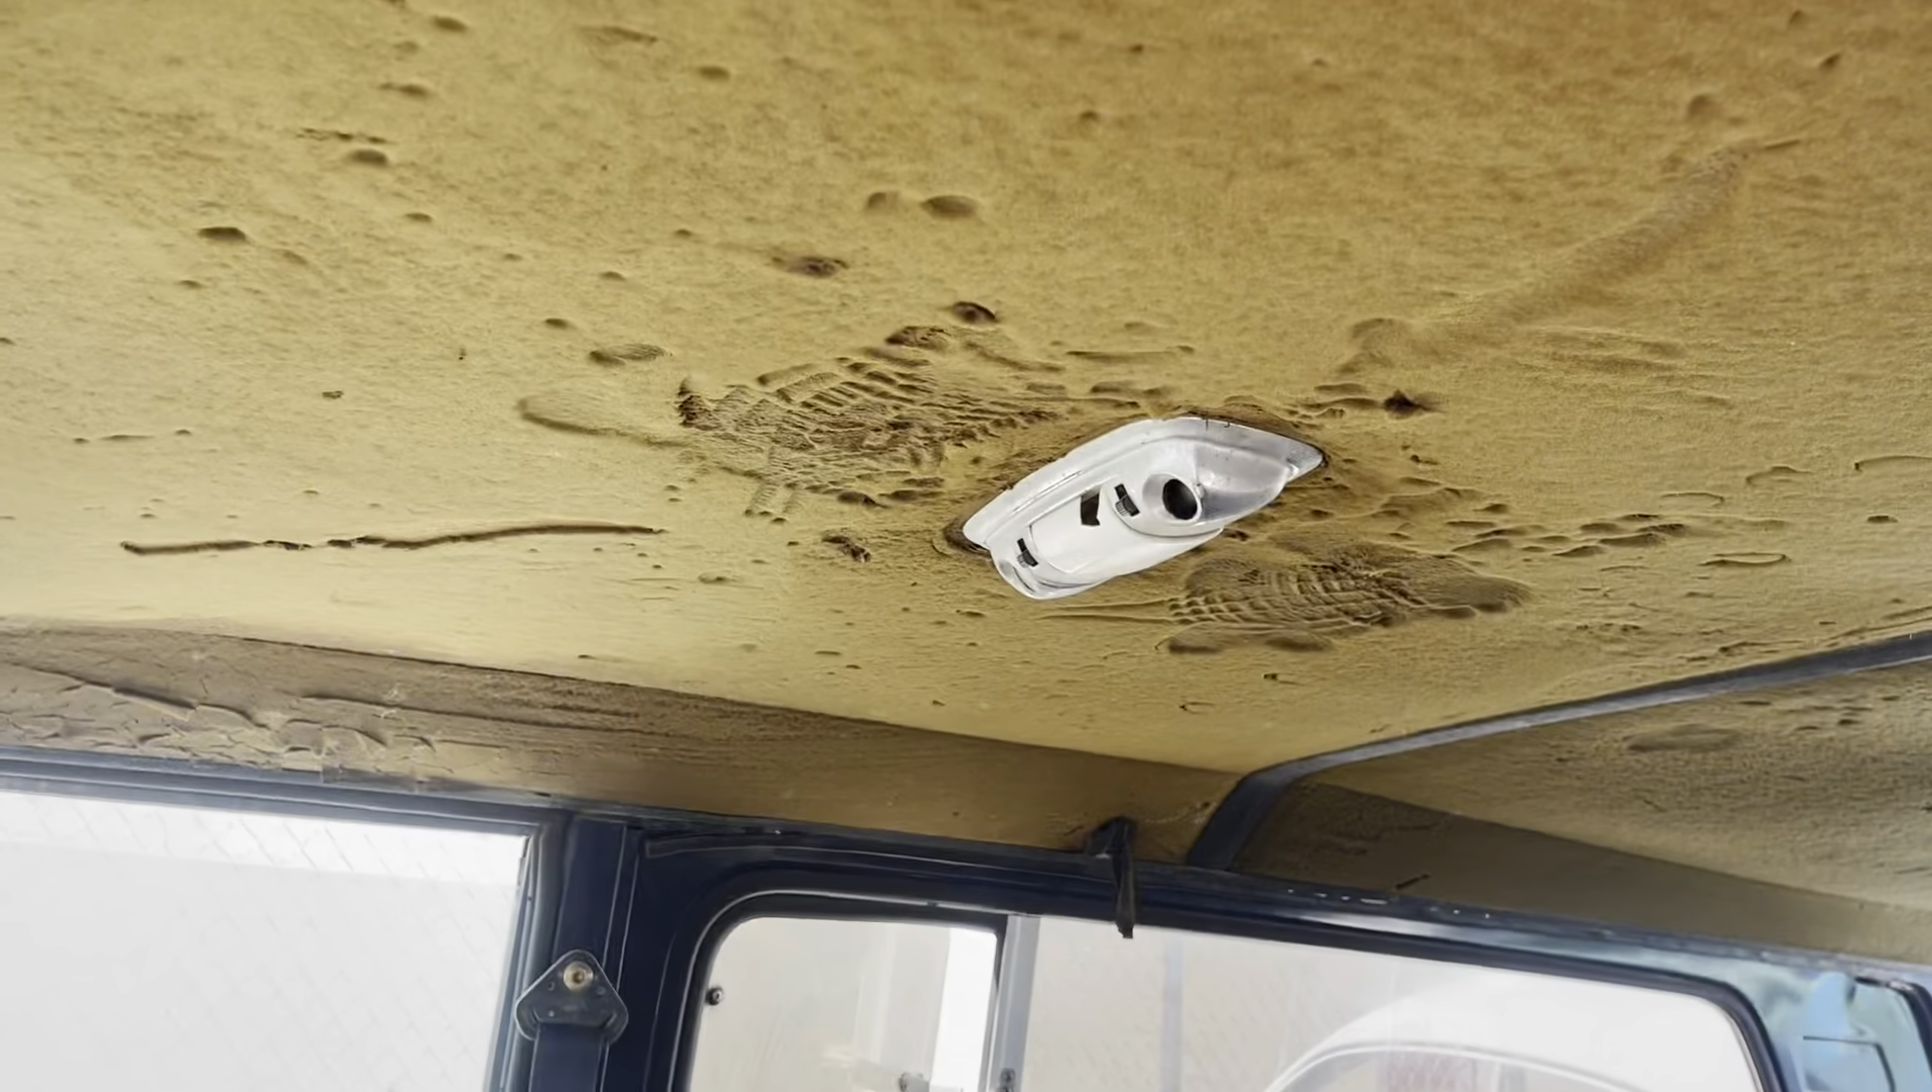Well, so, you see, I fixed the headliner, so now it's back up there.